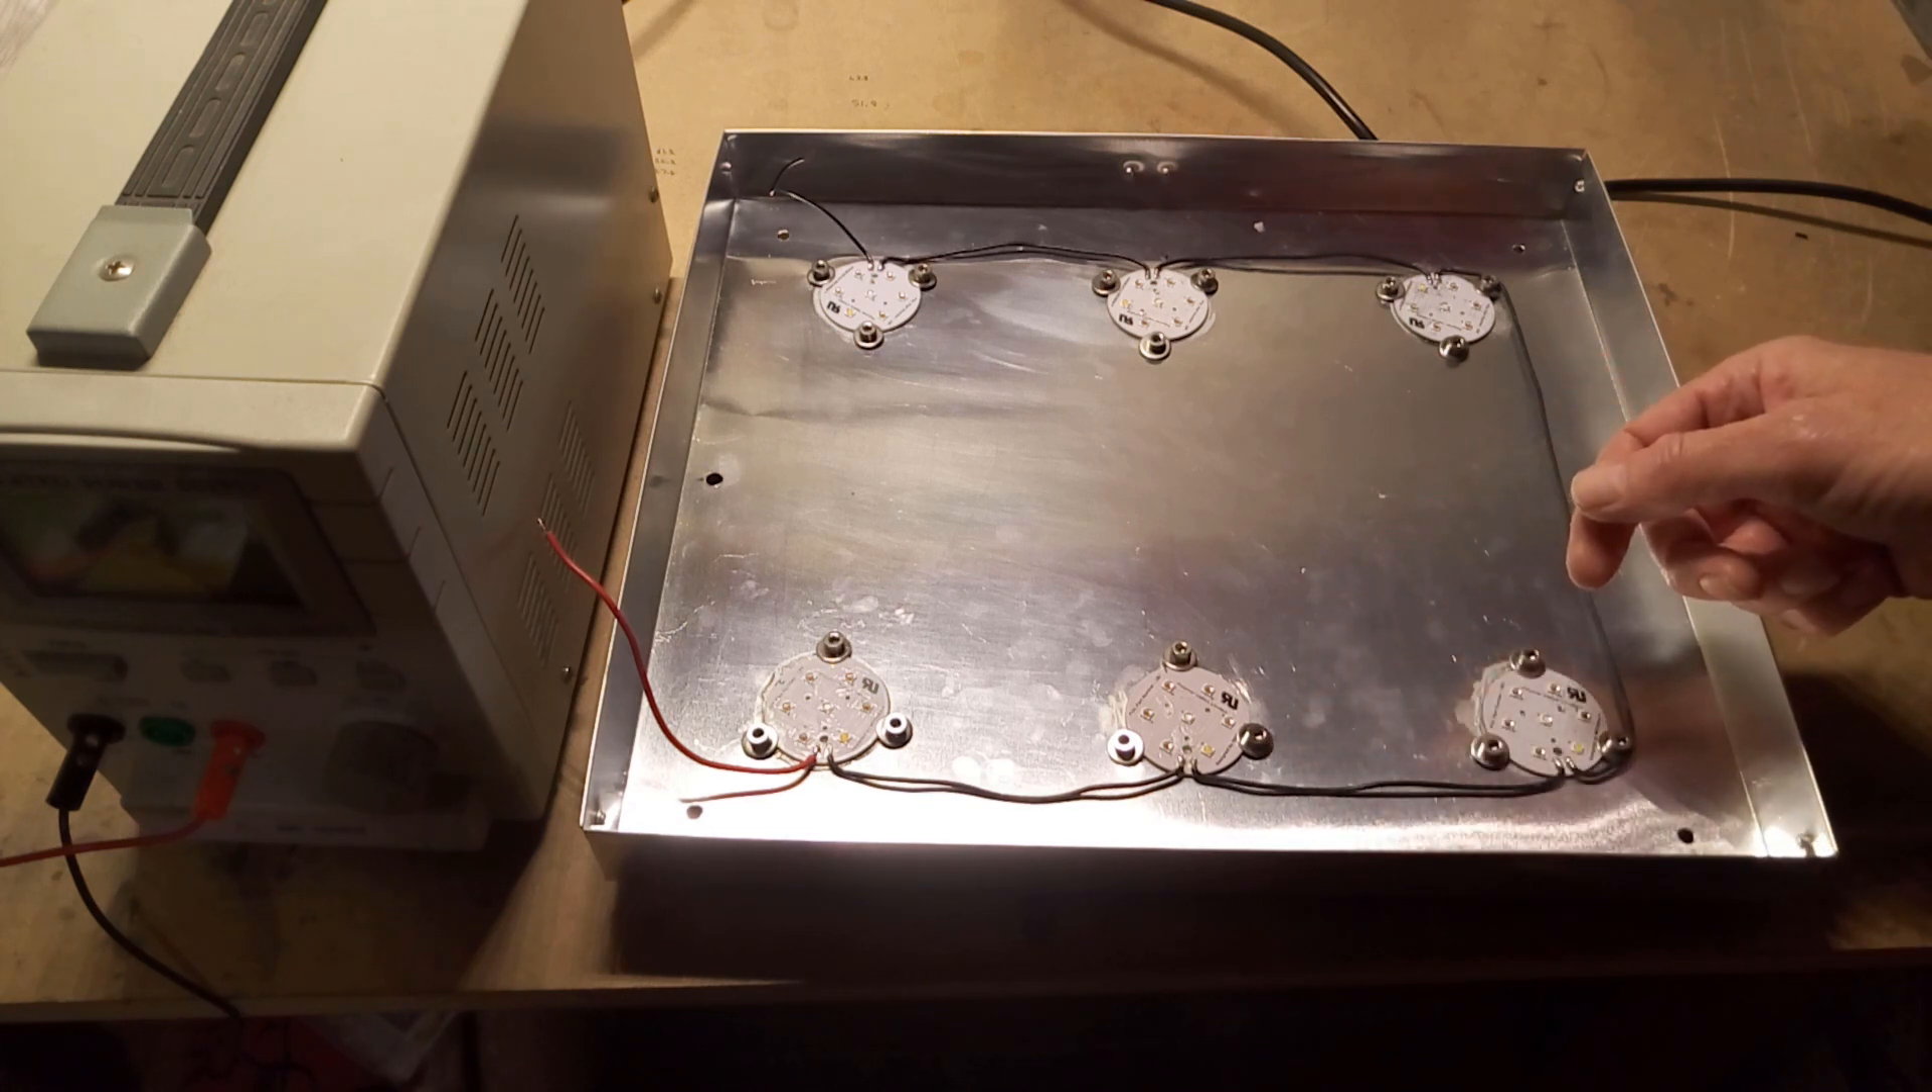Okay so here it is it's all wired up now I got all the wiring done and it turned out nice and neat.